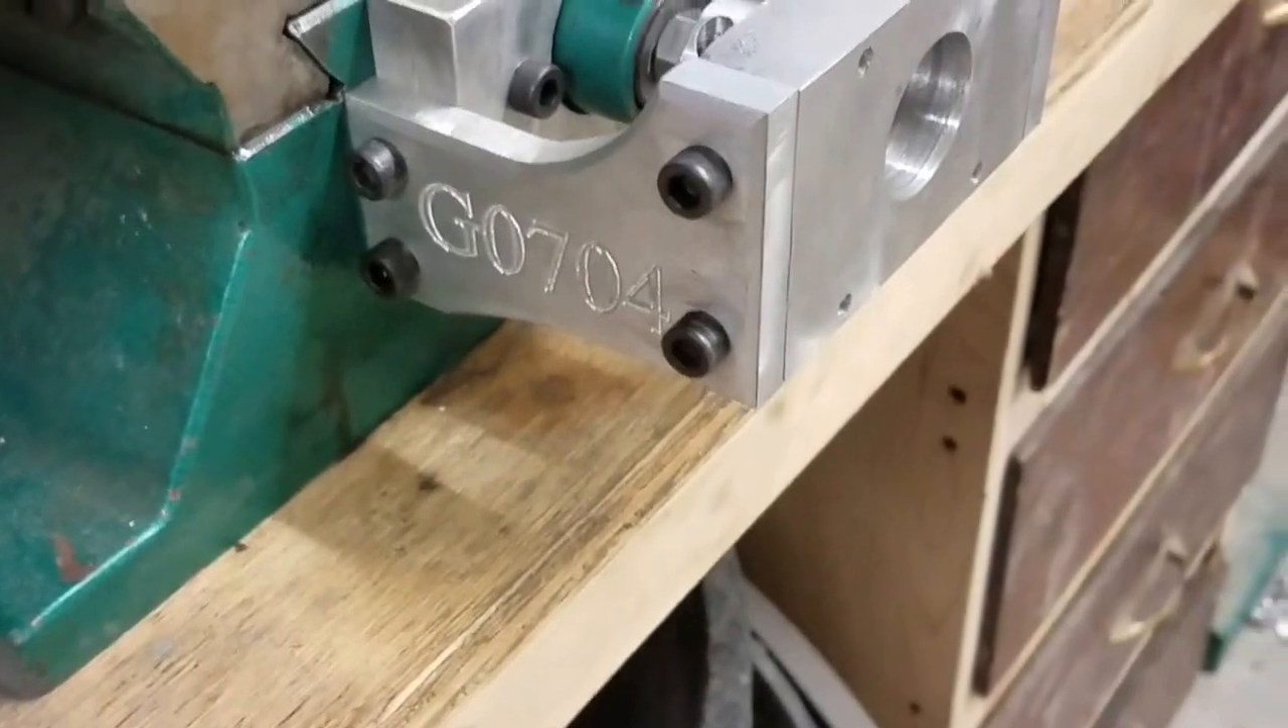It looks a little Frankenstein ish with the the bolts sticking out I could have taken the time to recess them.